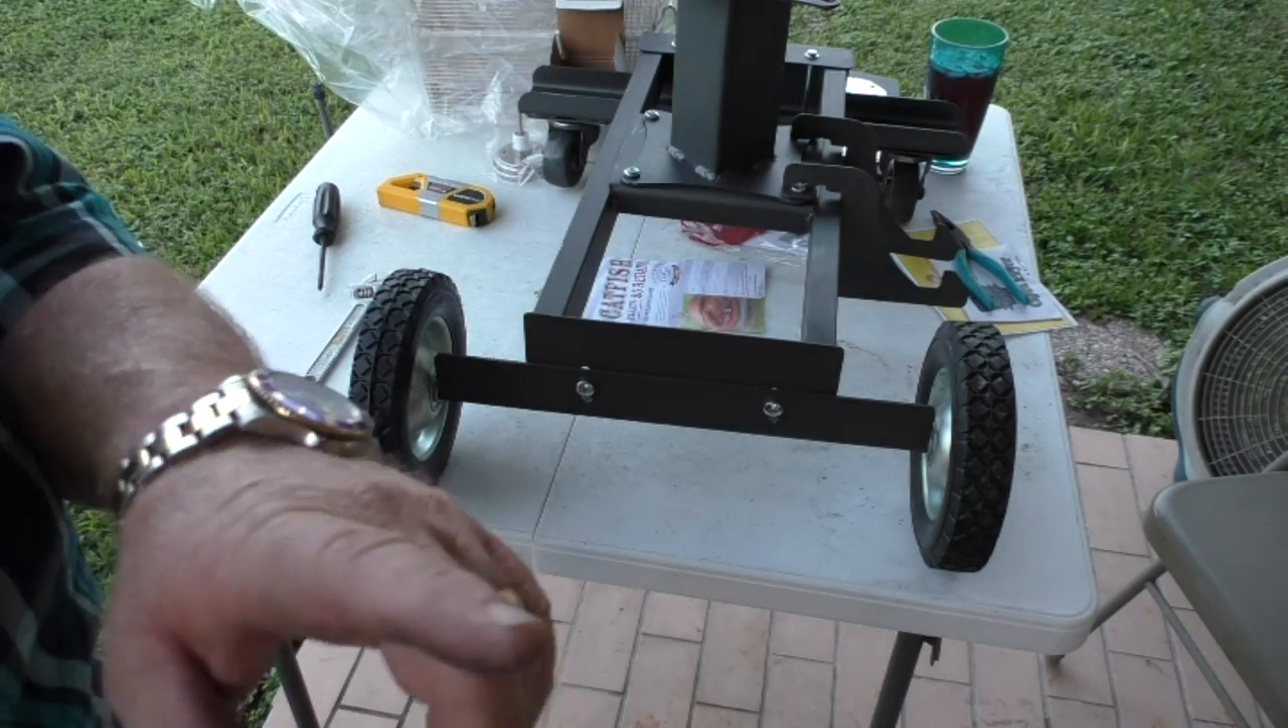So the base is assembled and we're getting ready to move on to the next step.